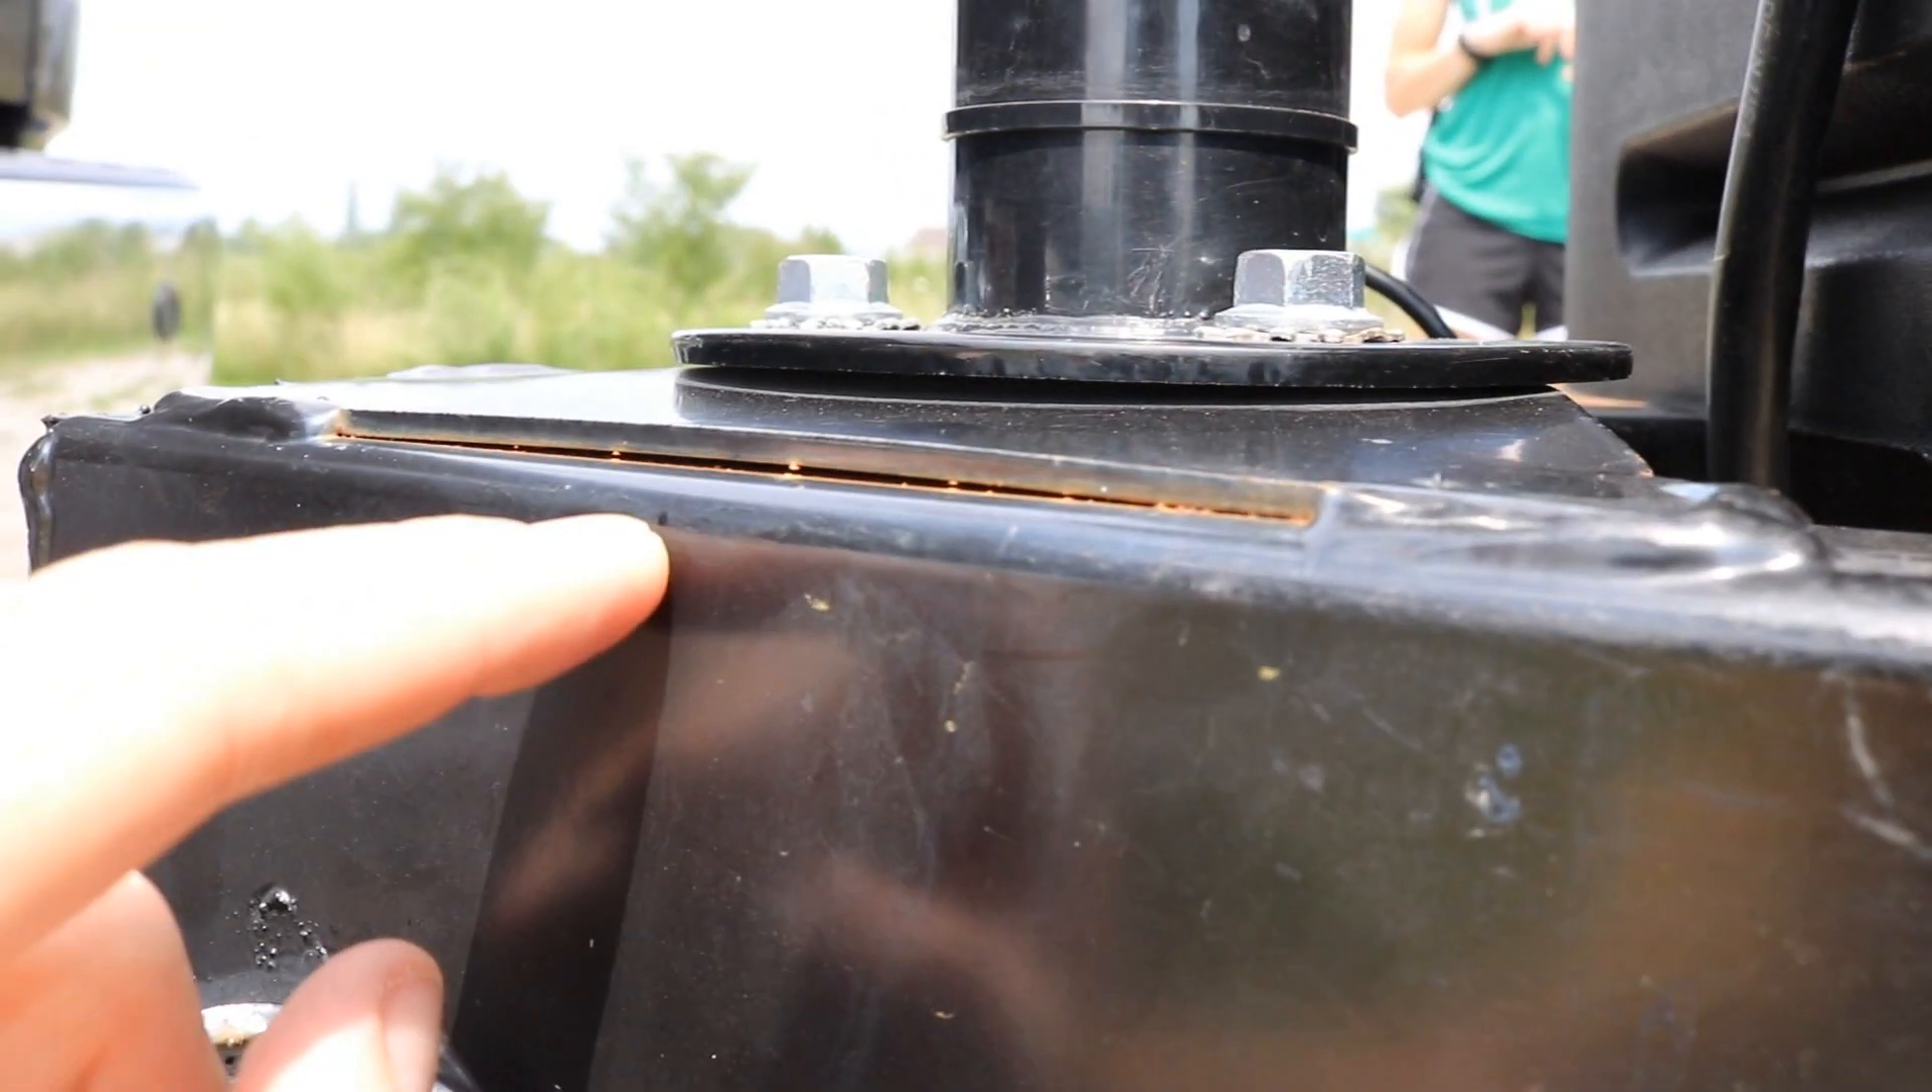I've got the weight on the tongue jack, which this camper does have a lot of tongue weight. But you can see, right here, there's a gap forming there.